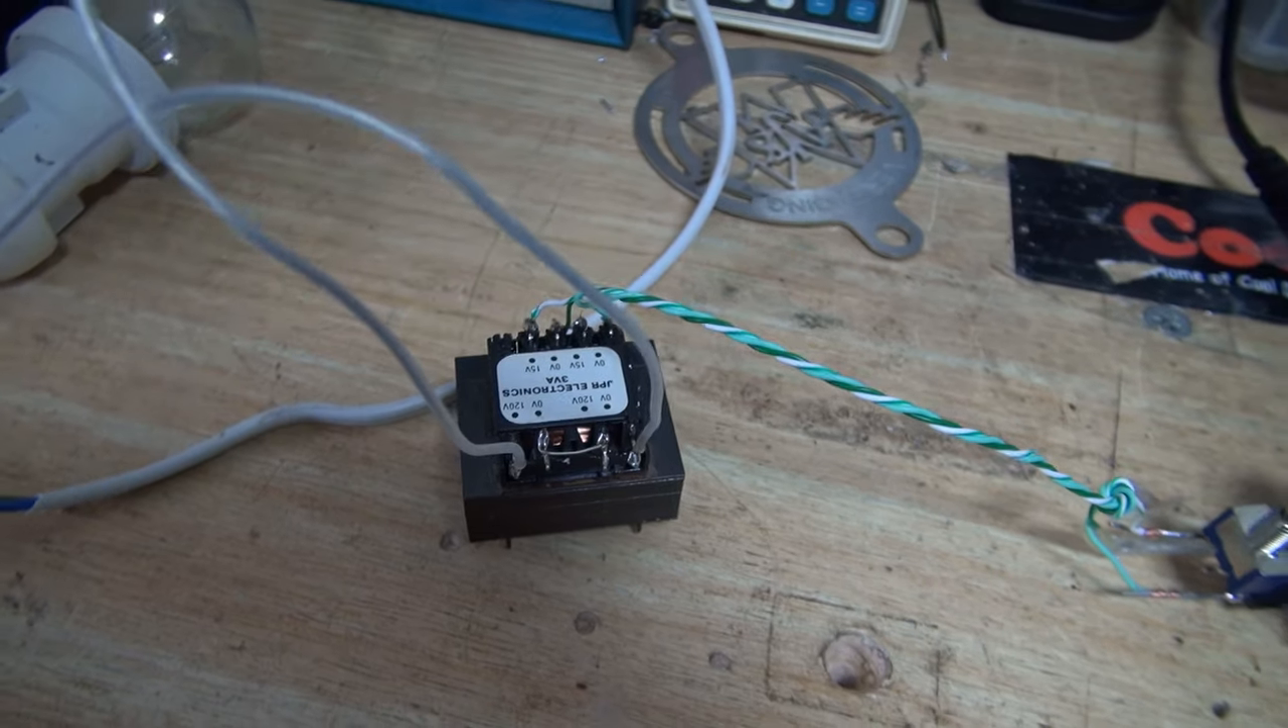I've got the transformer all out of that circuit board and hooked up and ready to go.